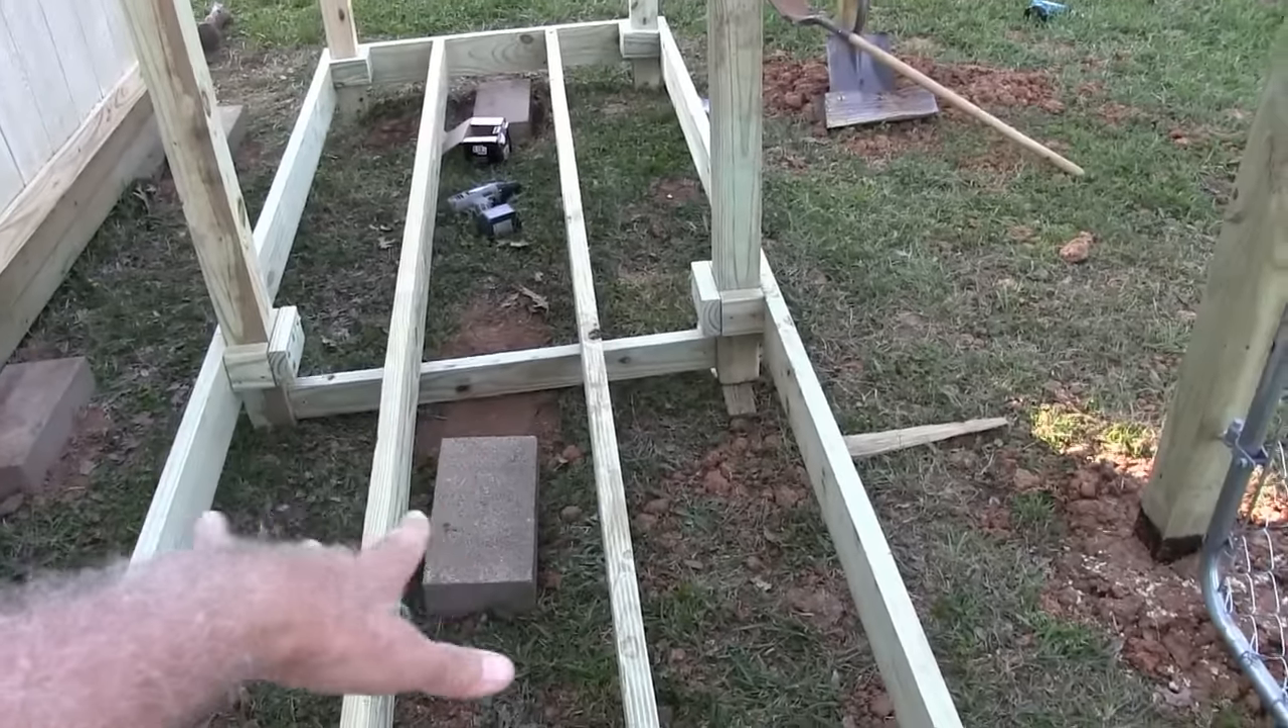I added a support going across the middle there for the two center rails.